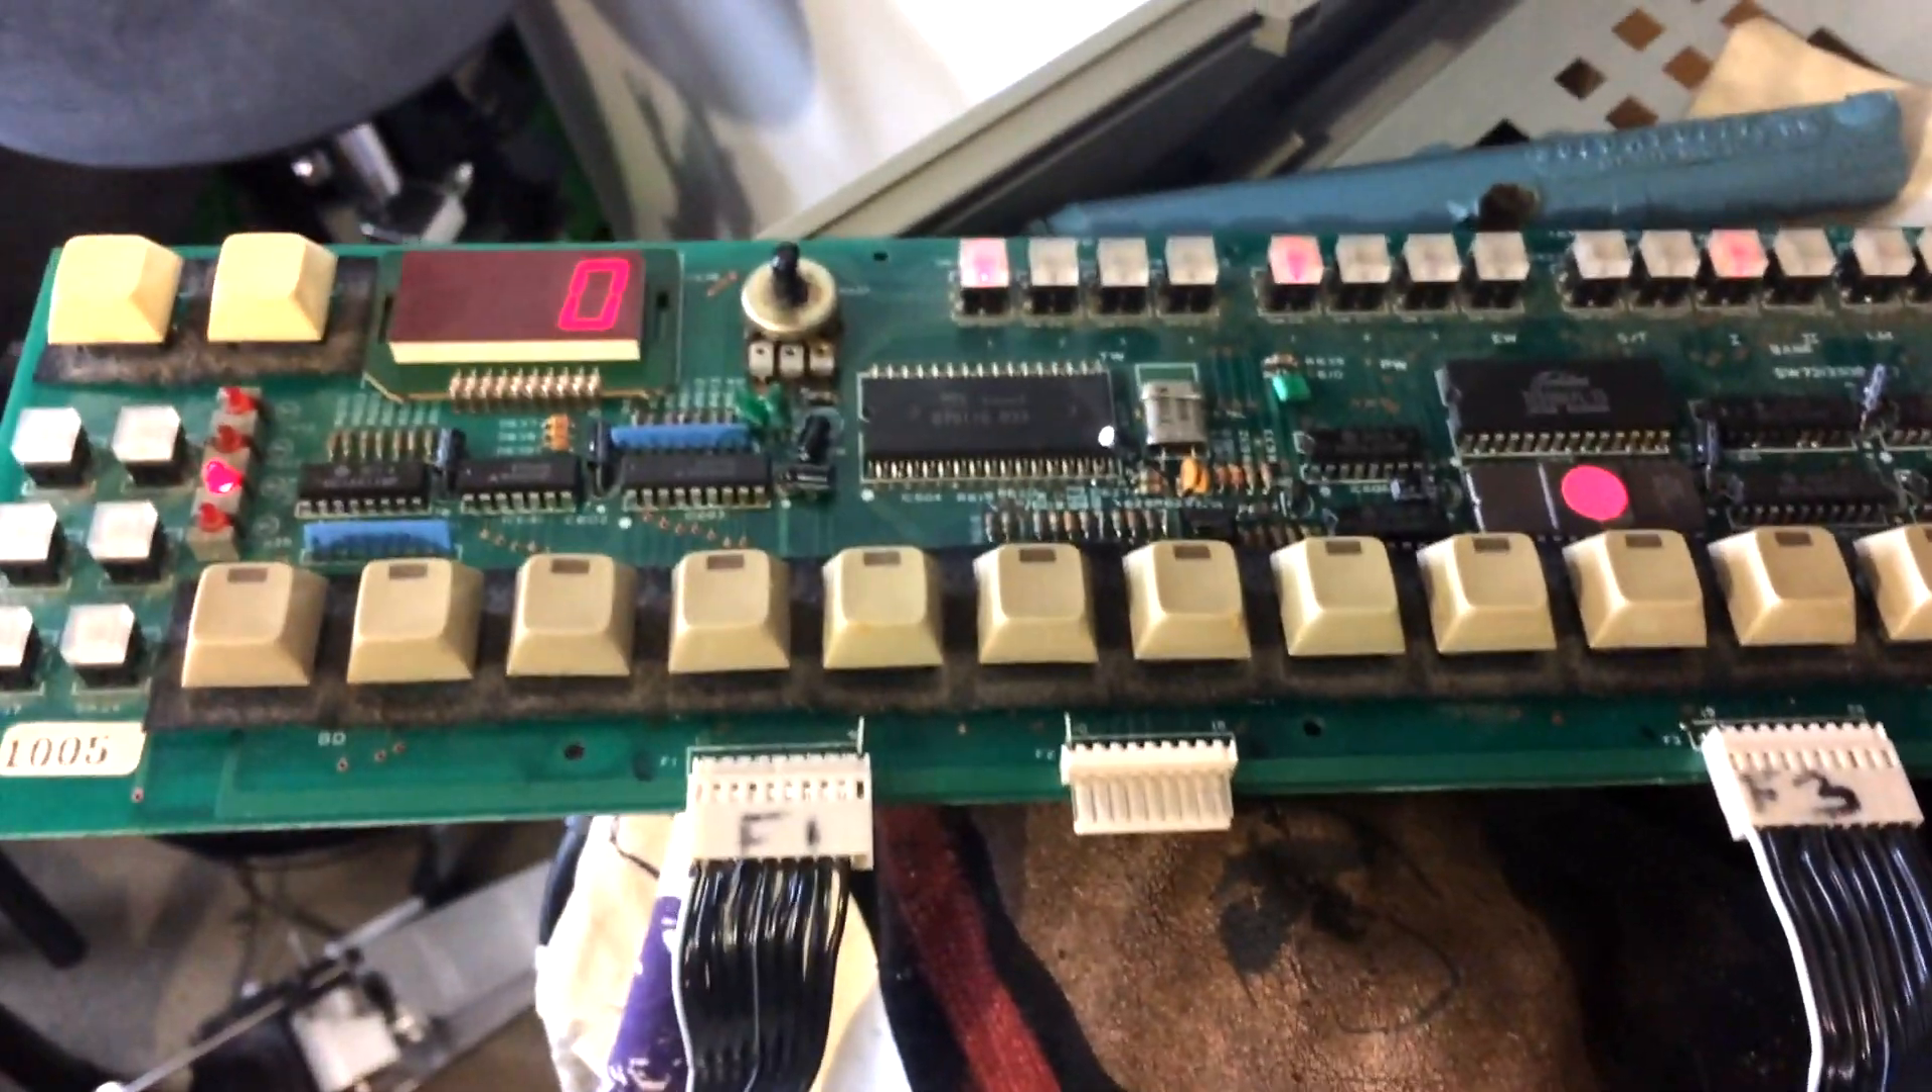I've got new connectors onto the board so they're not going direct anymore.